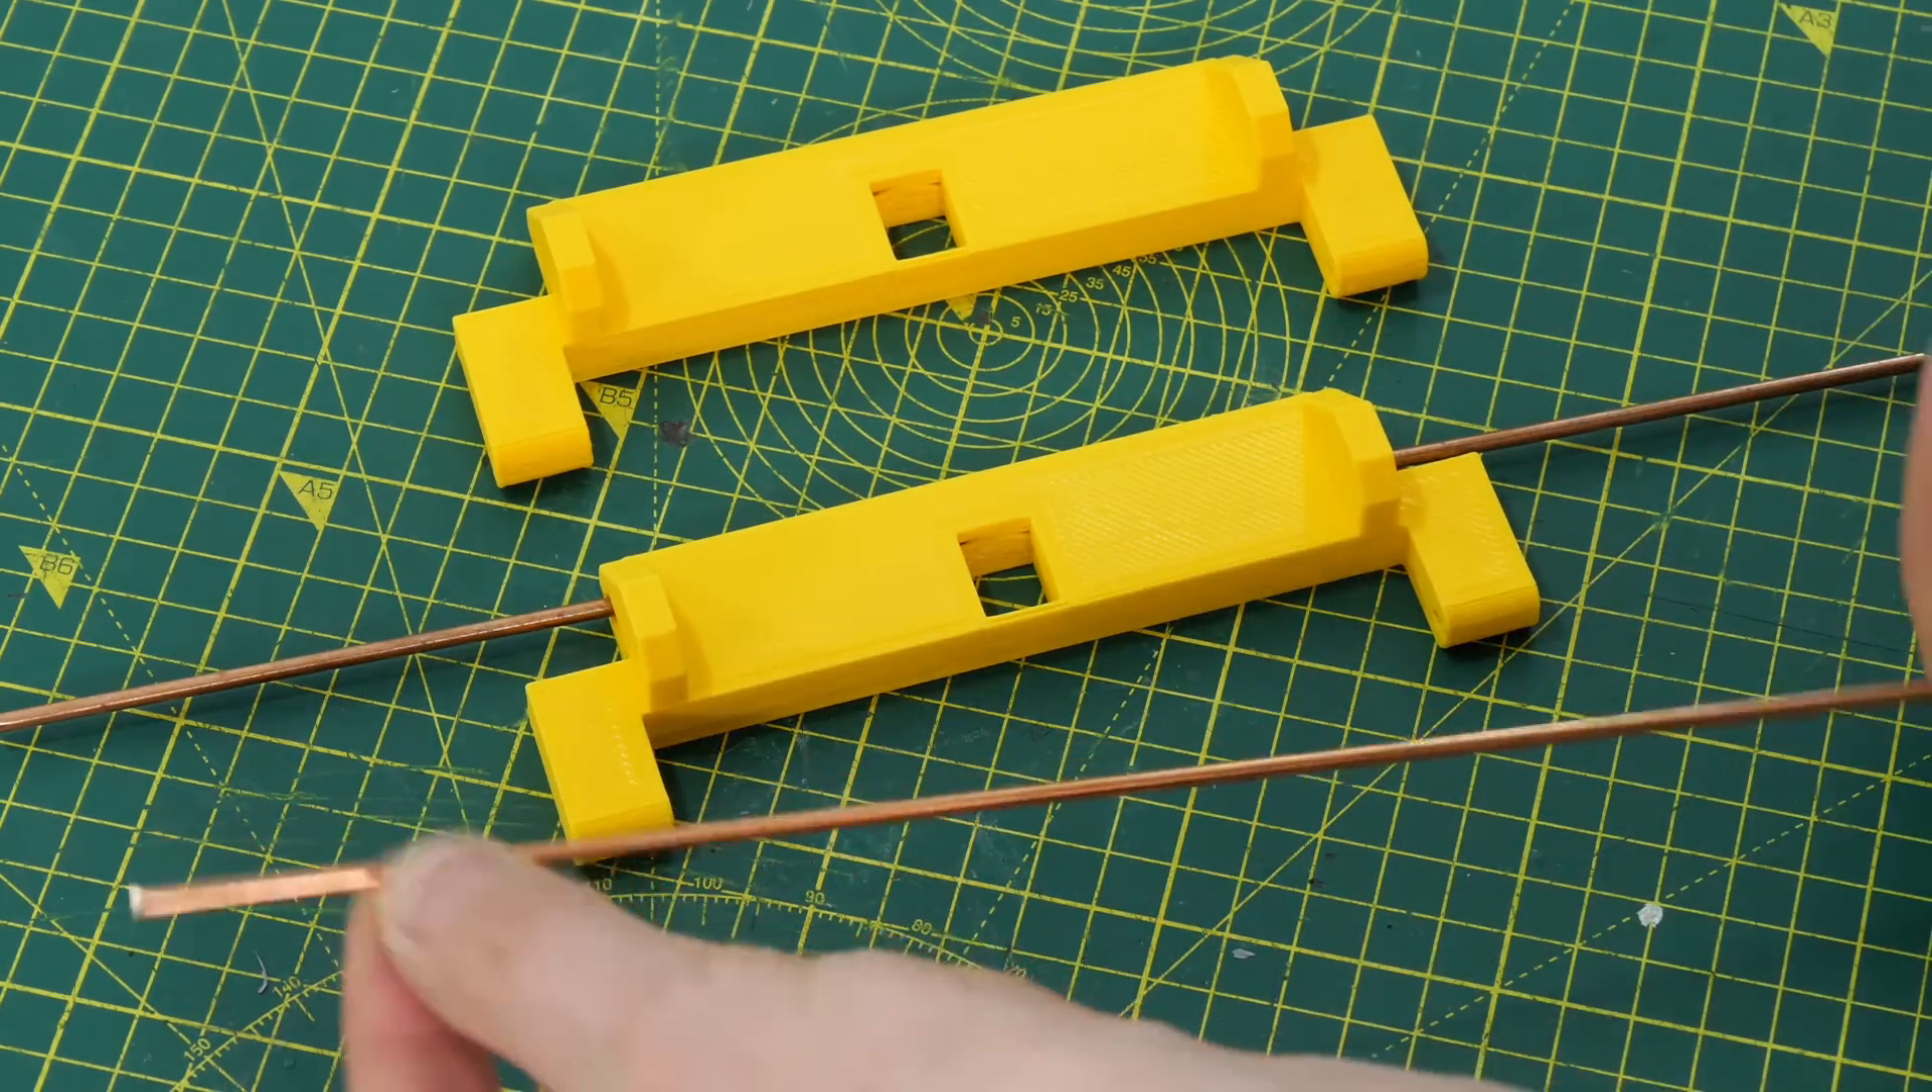I'm using some steel rods to make the pivots in between each piece of track there so those are just threaded through the middle there.